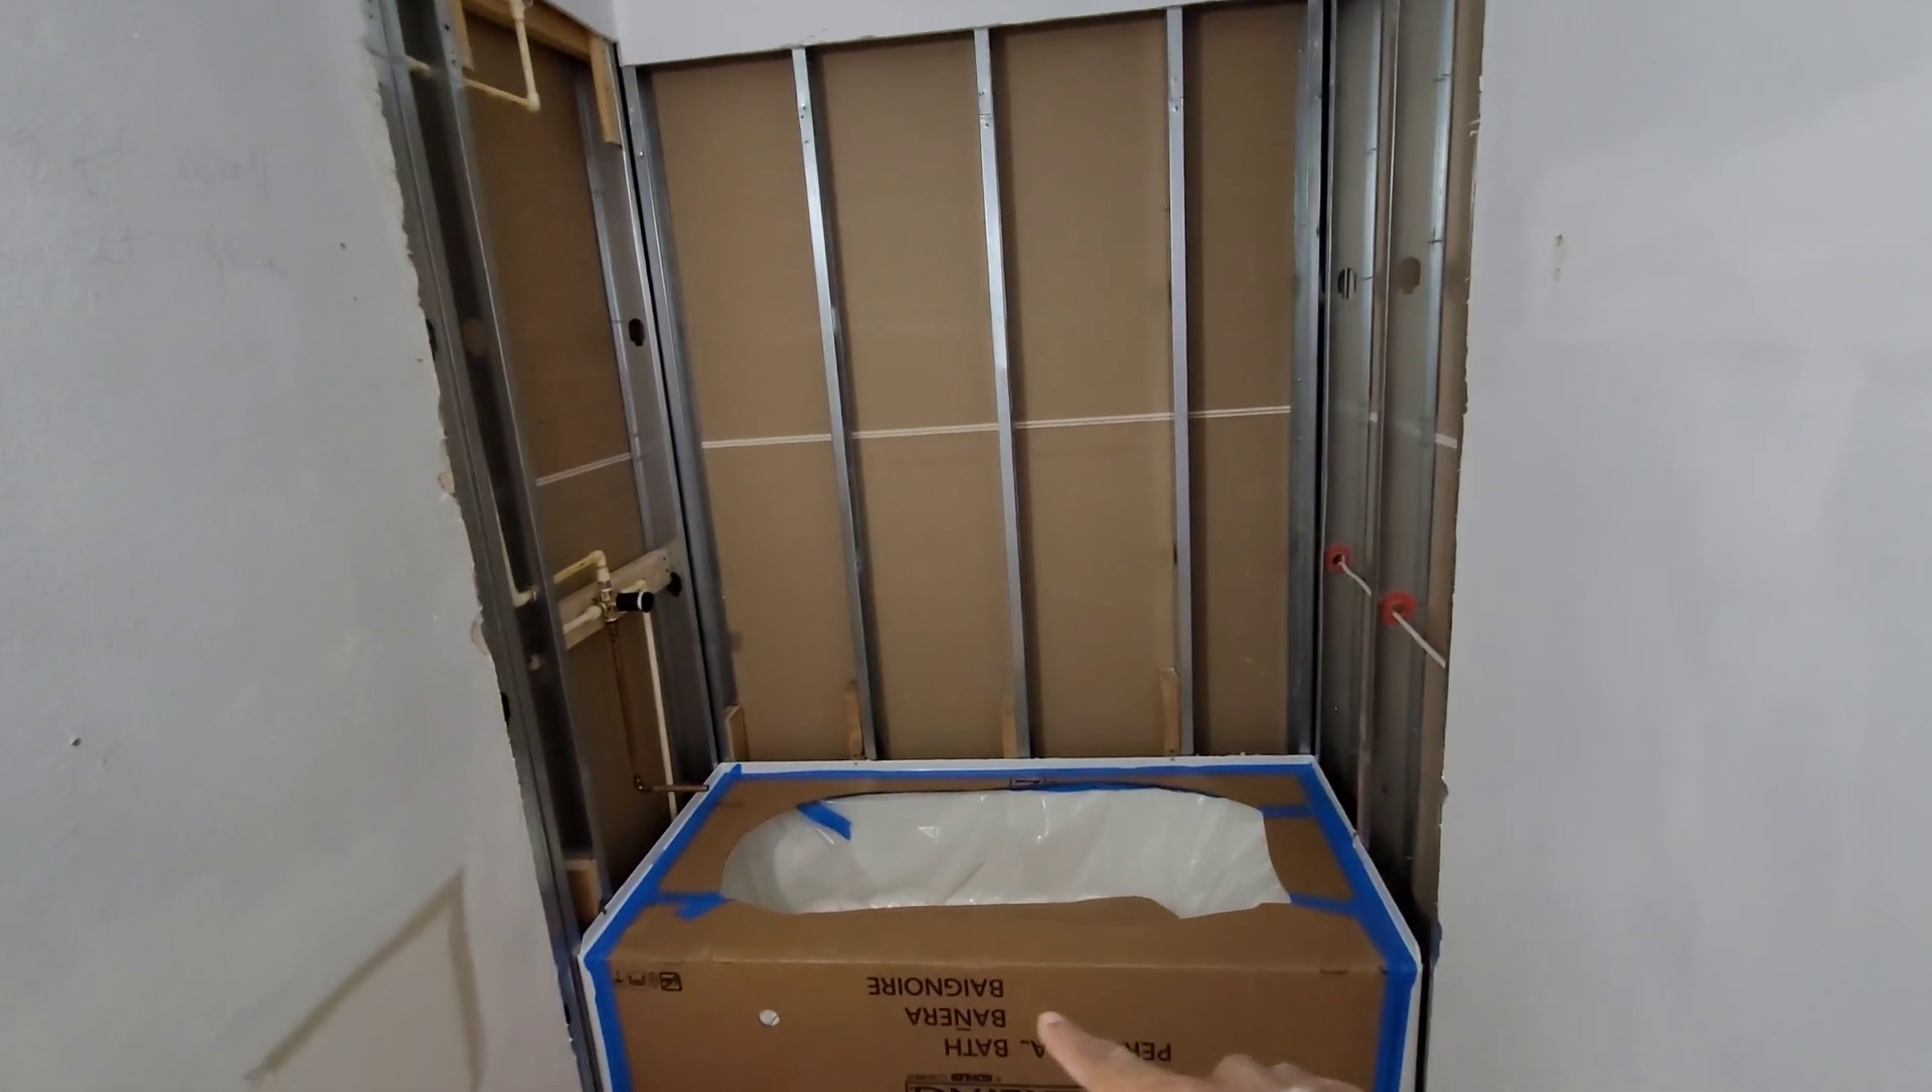The tub is already installed and i tape it up.